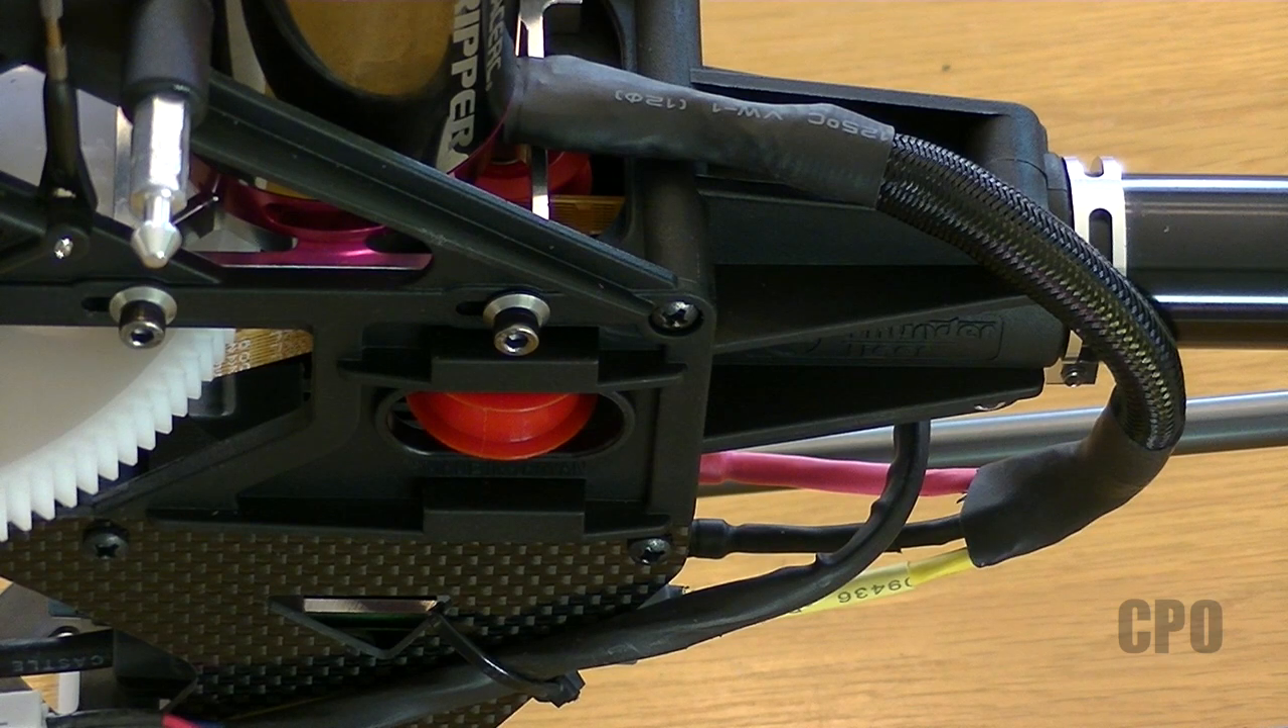I did put a wire loom over the motor wires.